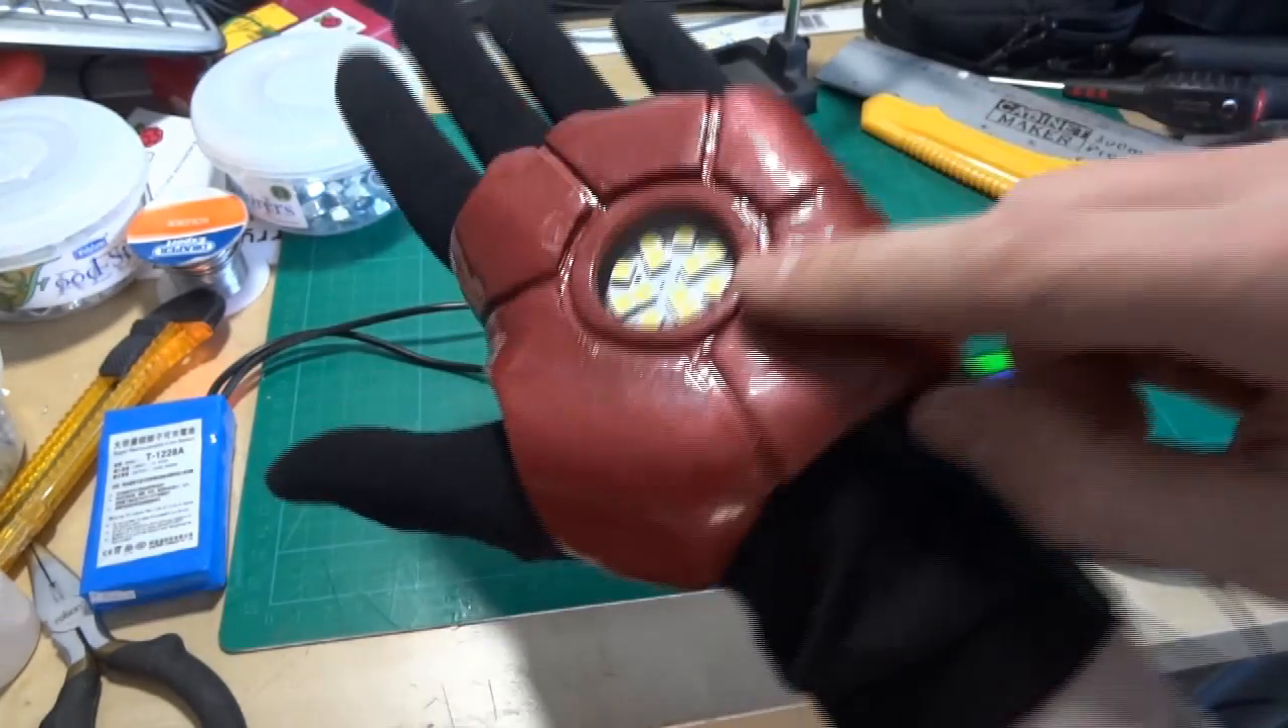There's quite a big recess you can see there to put a diffuser in, which I haven't done yet.